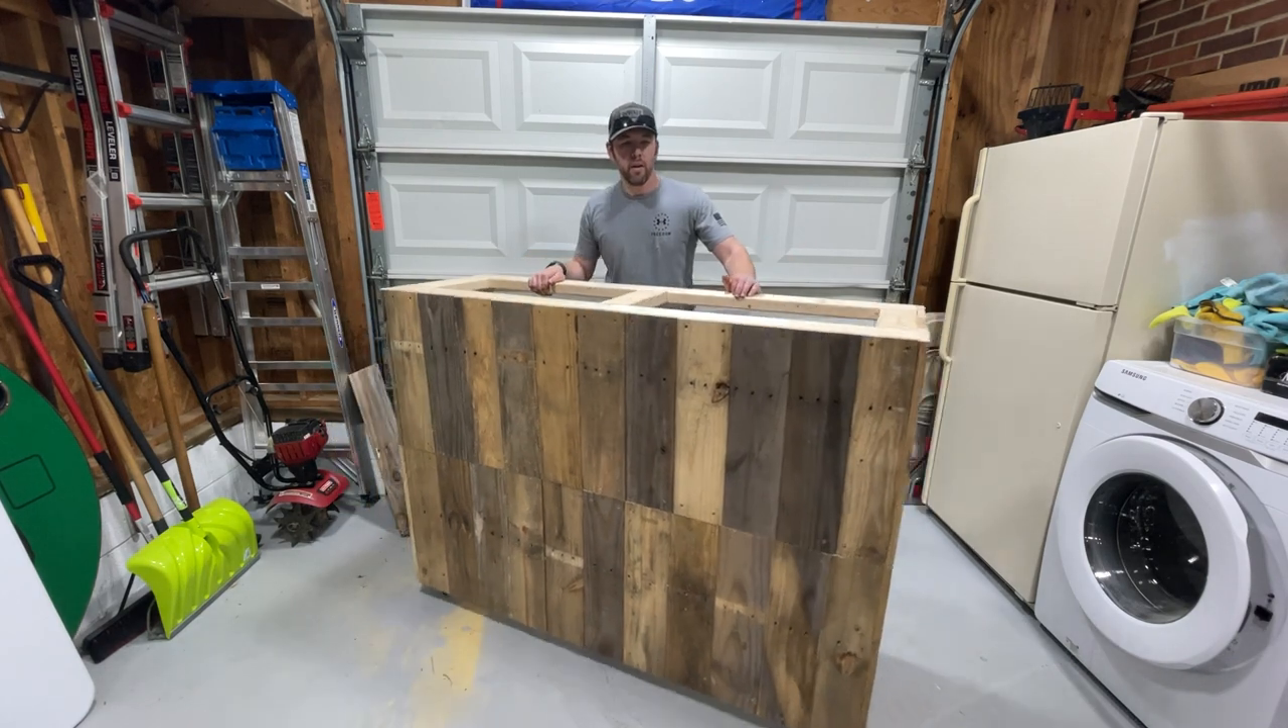I've got the entire front and the sides on.